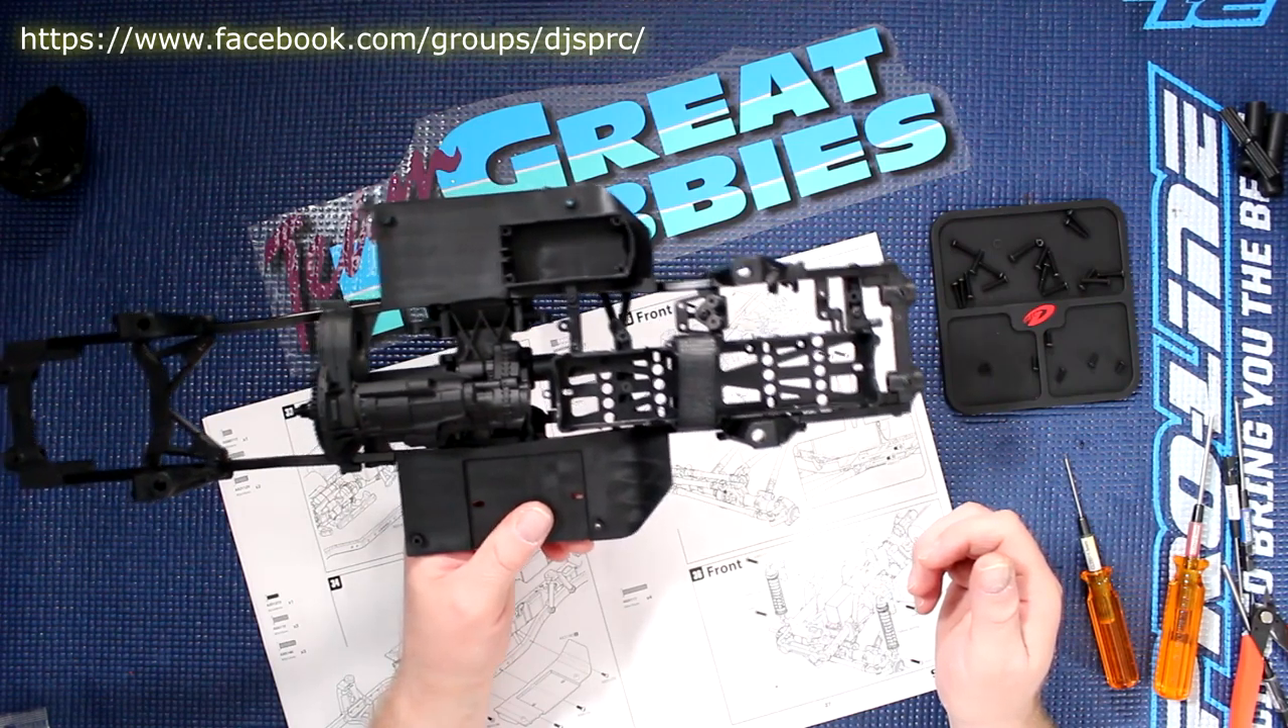And physically we have a chassis not a roller yet but it's coming.